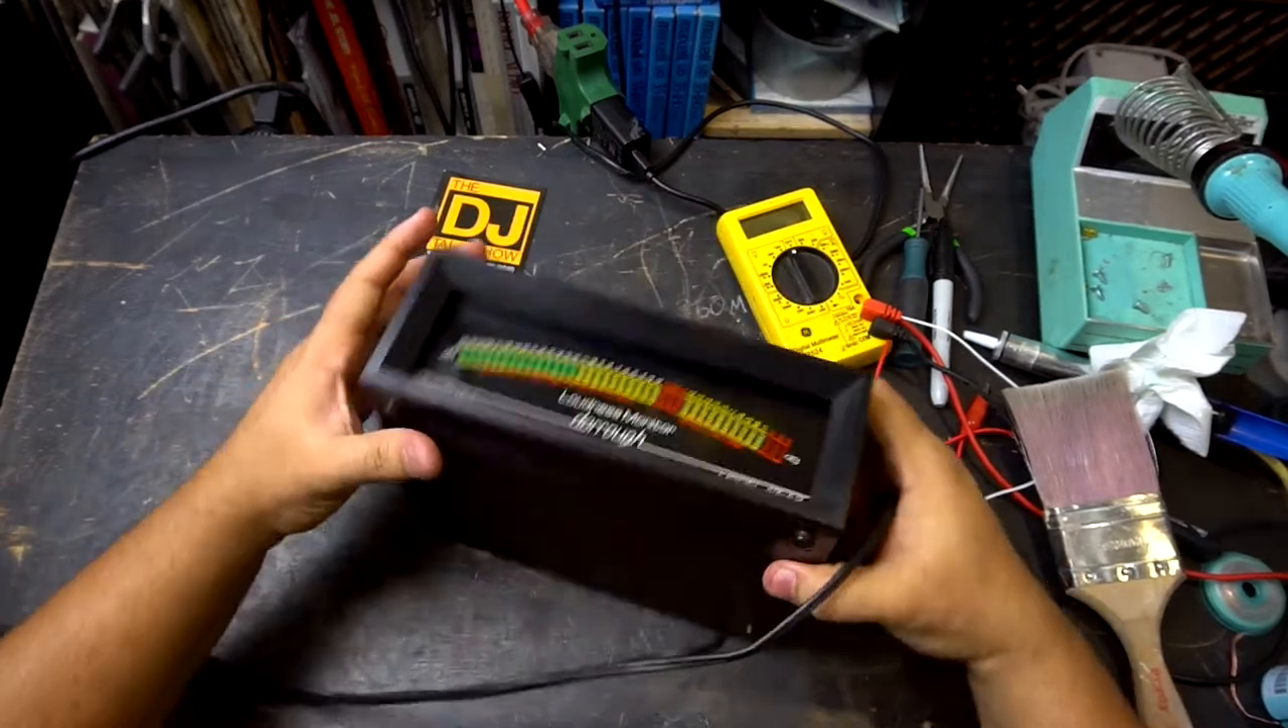So you can see what the lights look like already installed.